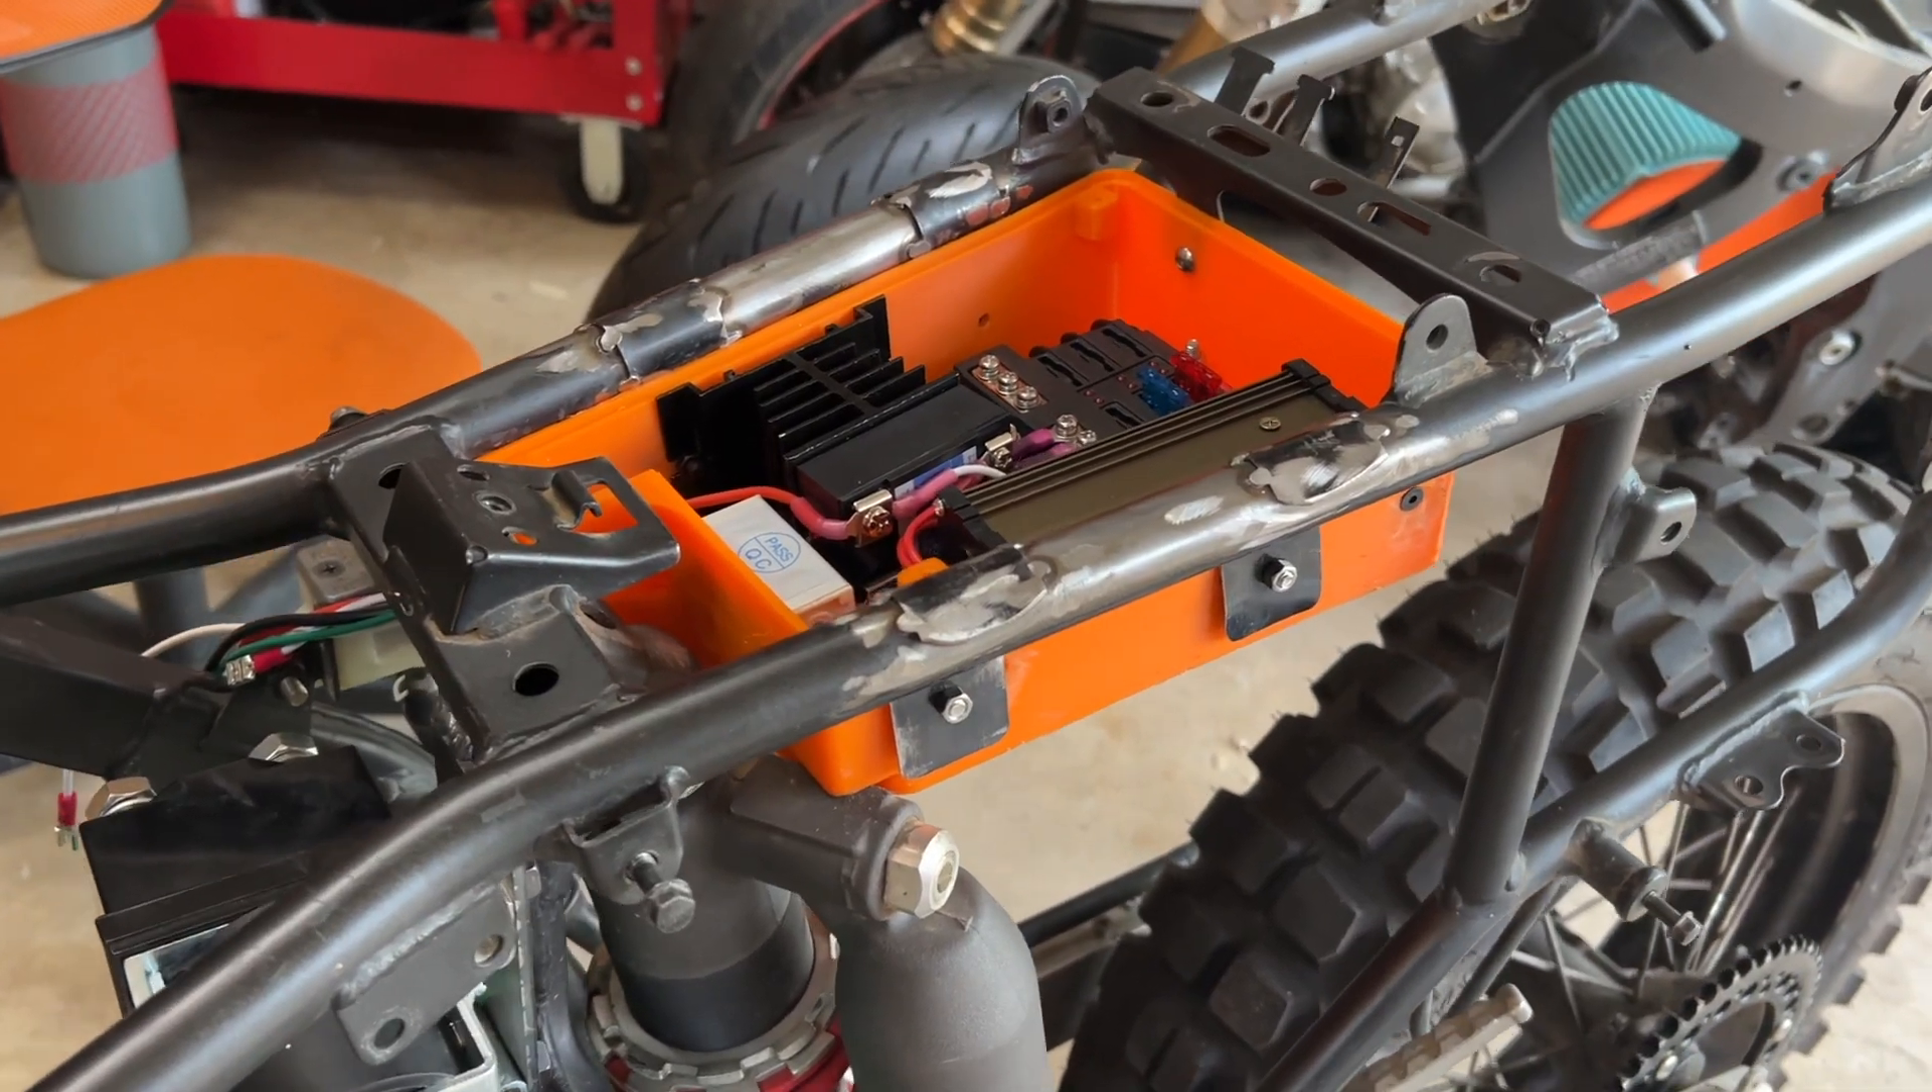Here is the wiring box mocked up inside the frame. And it just sits like that.